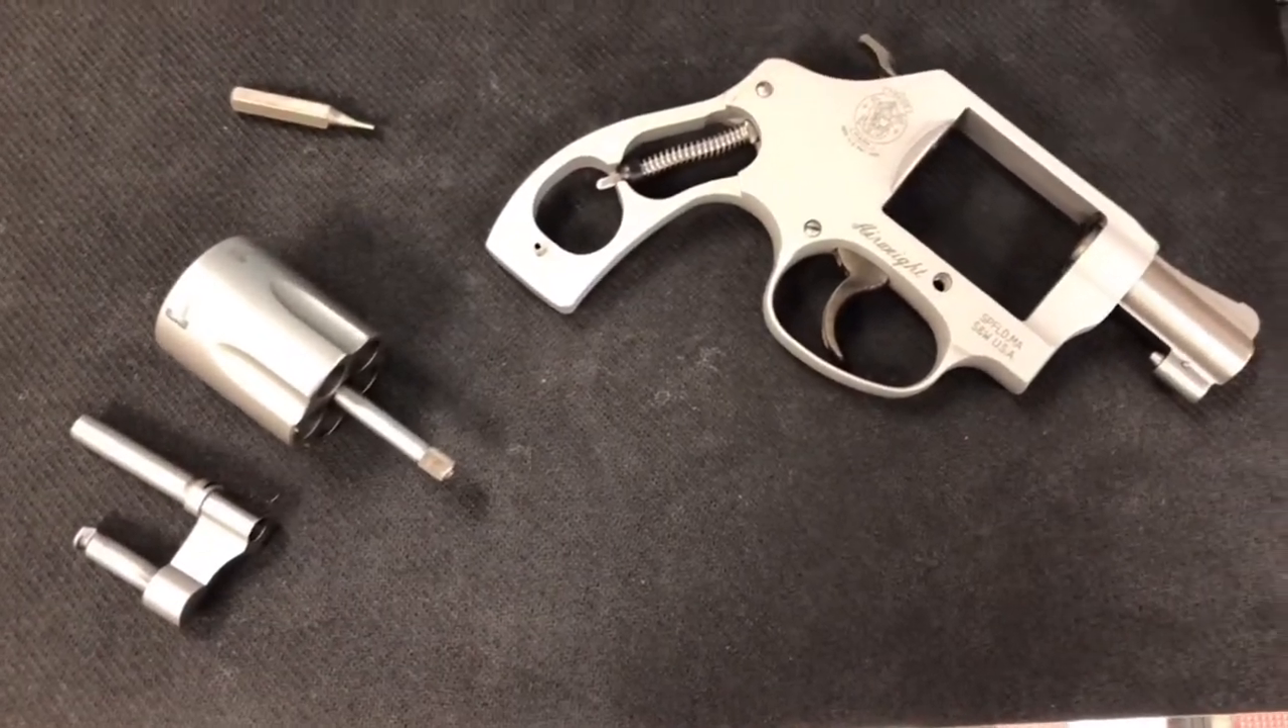So your trigger job is essentially done. All we have left to do is put your cylinder back in and, and your grips.